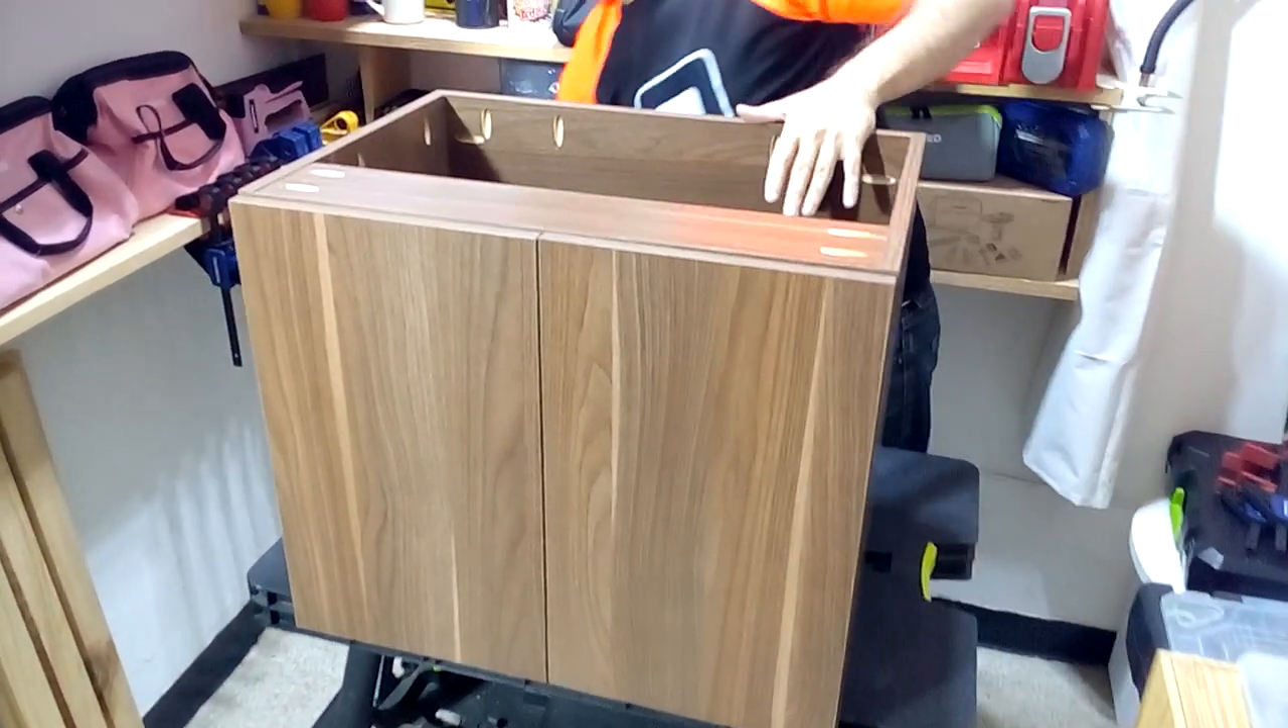Una vez colocadas las puertas ya queda listo nuestro gabinete solamente nos faltaría fijar con ayuda de las perforaciones internas y con tornillos la encimera o tope de nuestra preferencia.